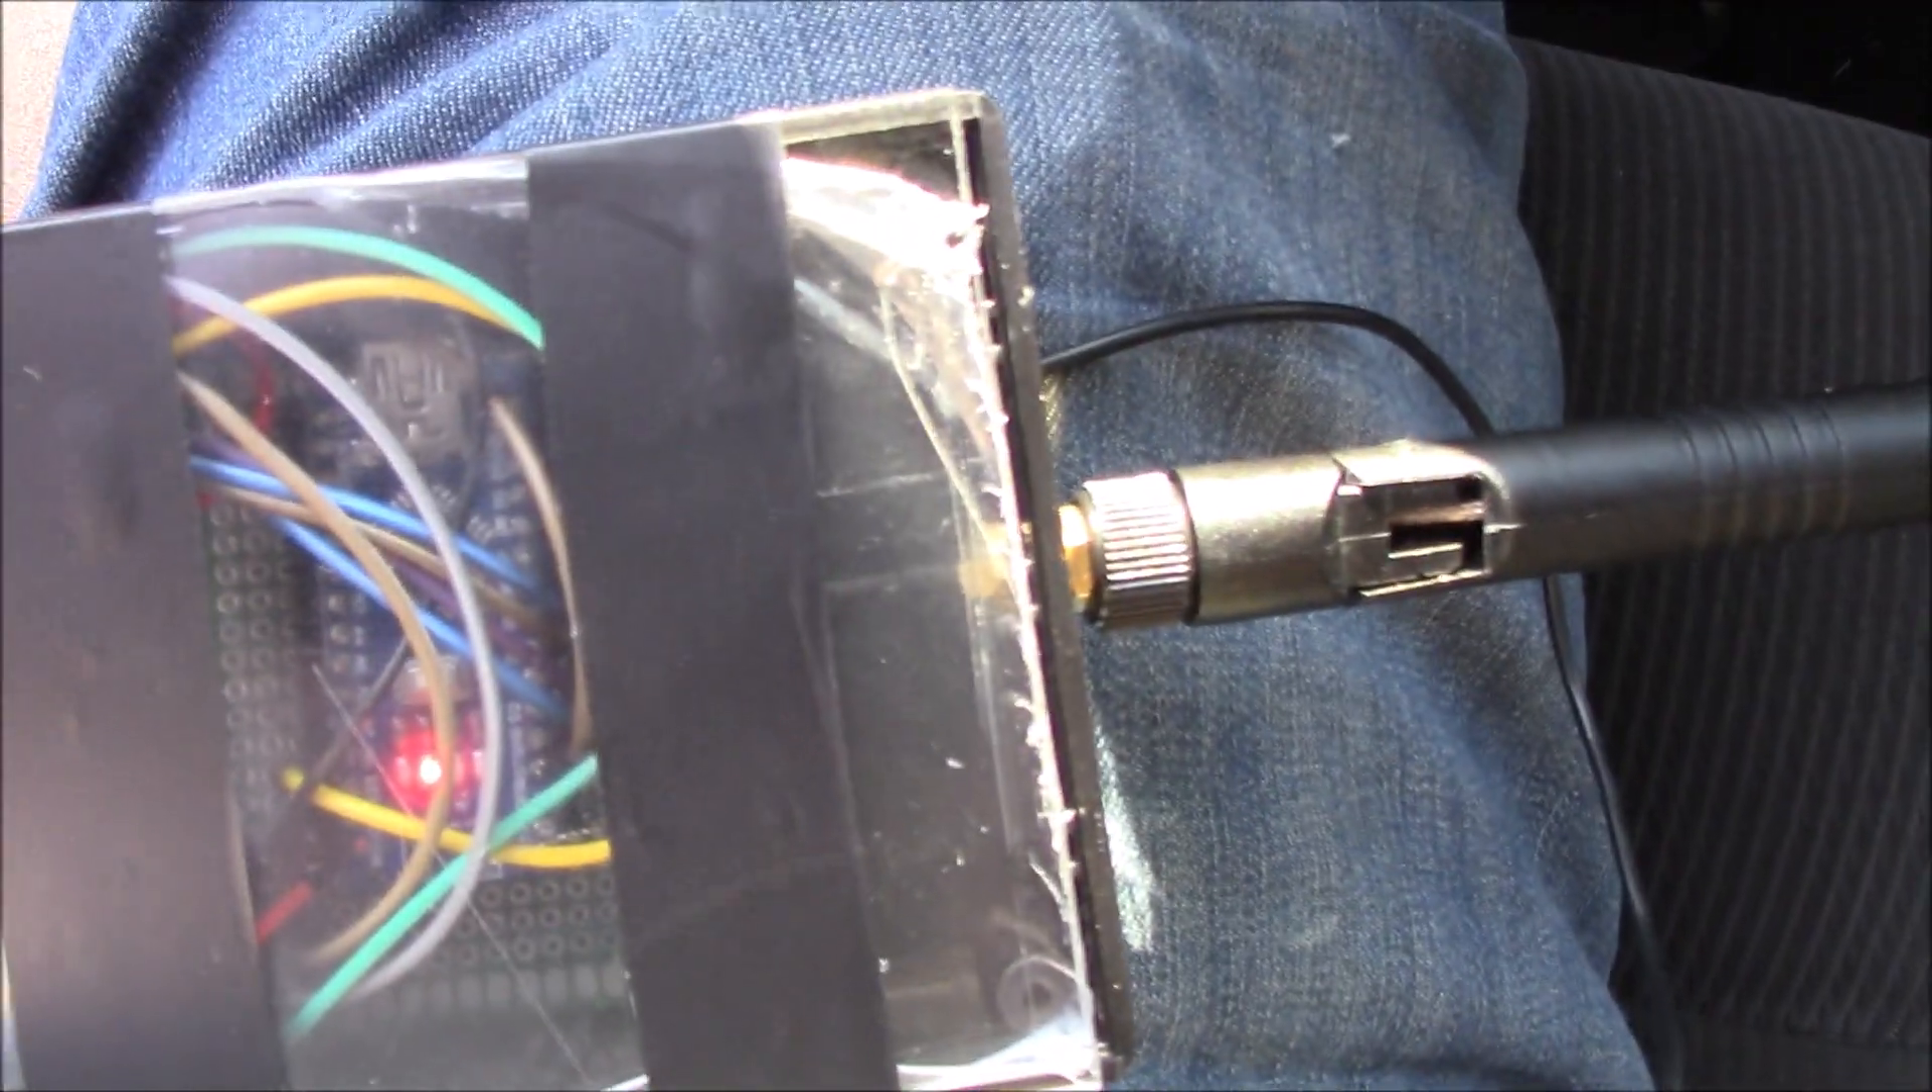We have everything hooked up. We have the antenna here and ready to go.